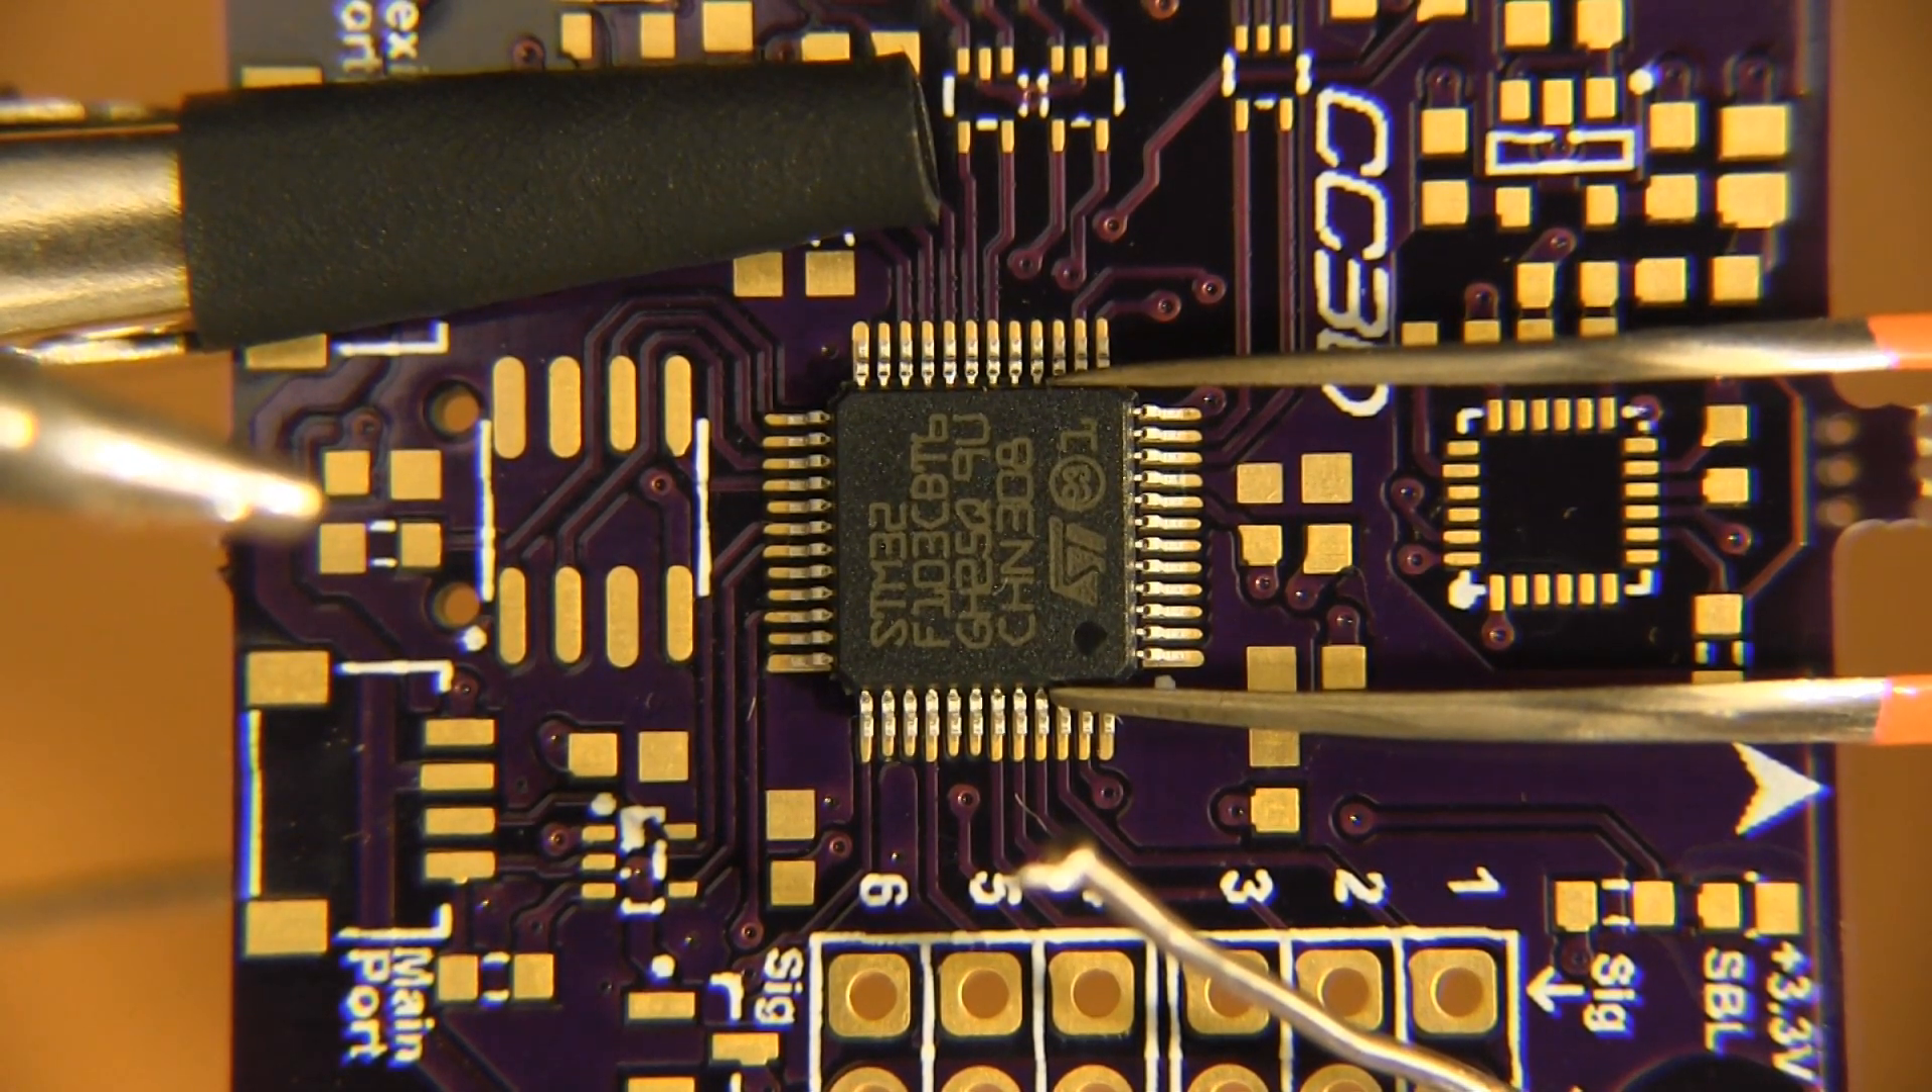All four corners are lined up.